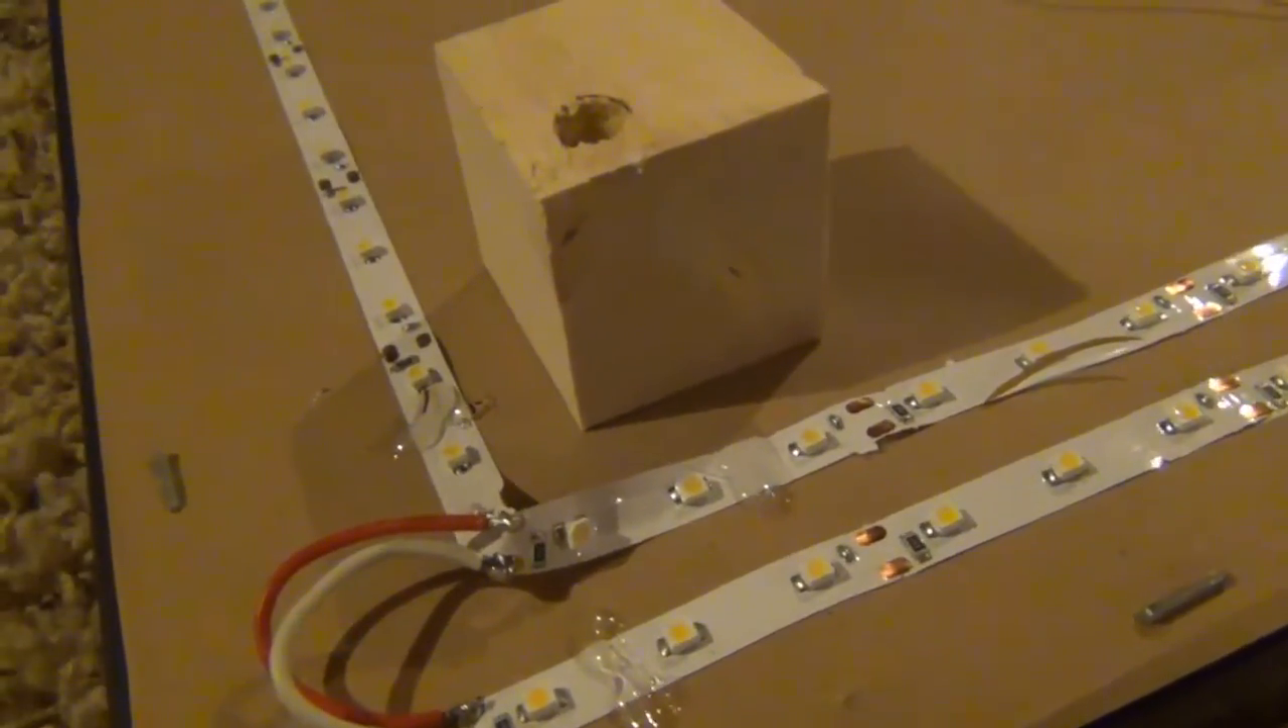And then you can see here I just joined the second loop with some I think they're 18 gauge wires here.